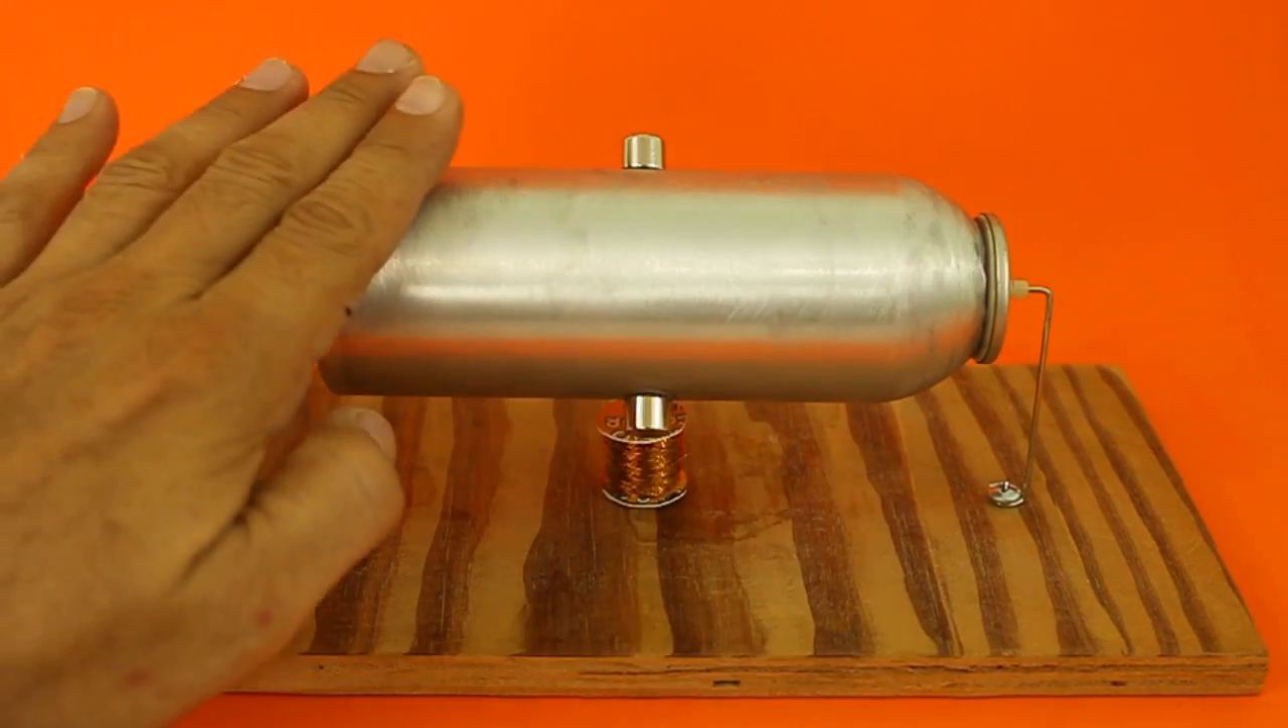You have the coil aligned with magnets.